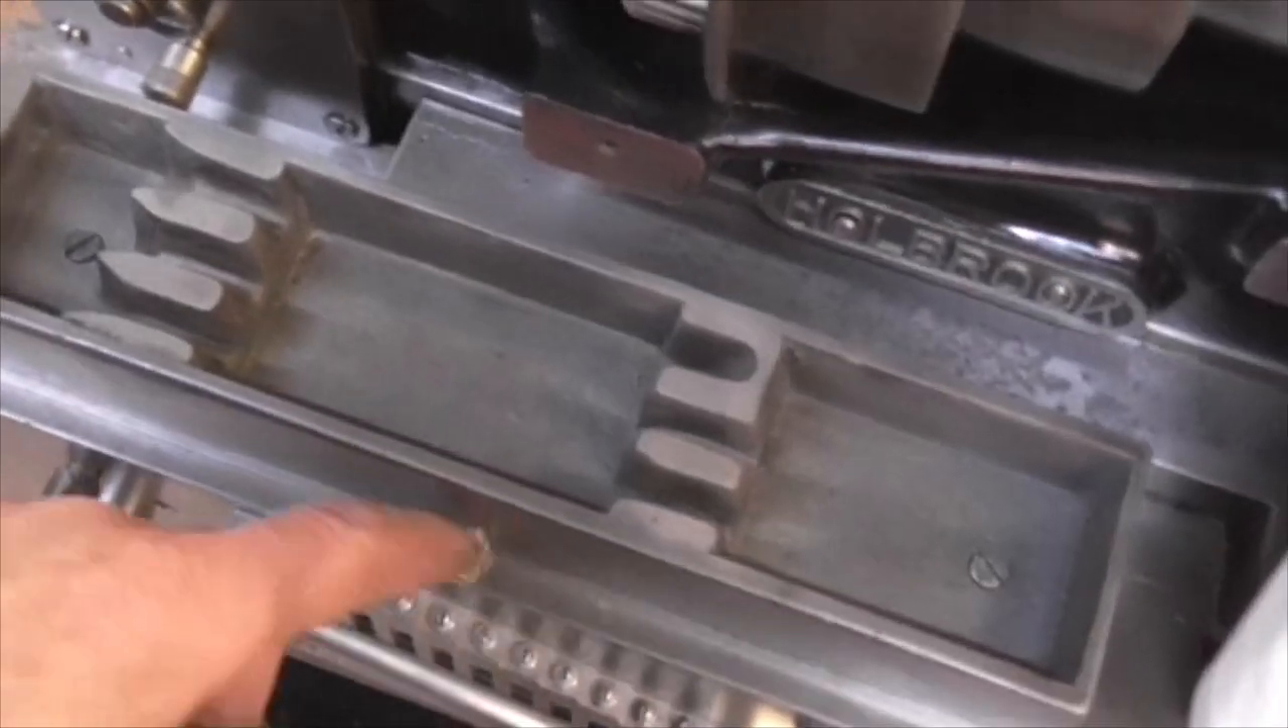I put the er, I put the spanner rack on.